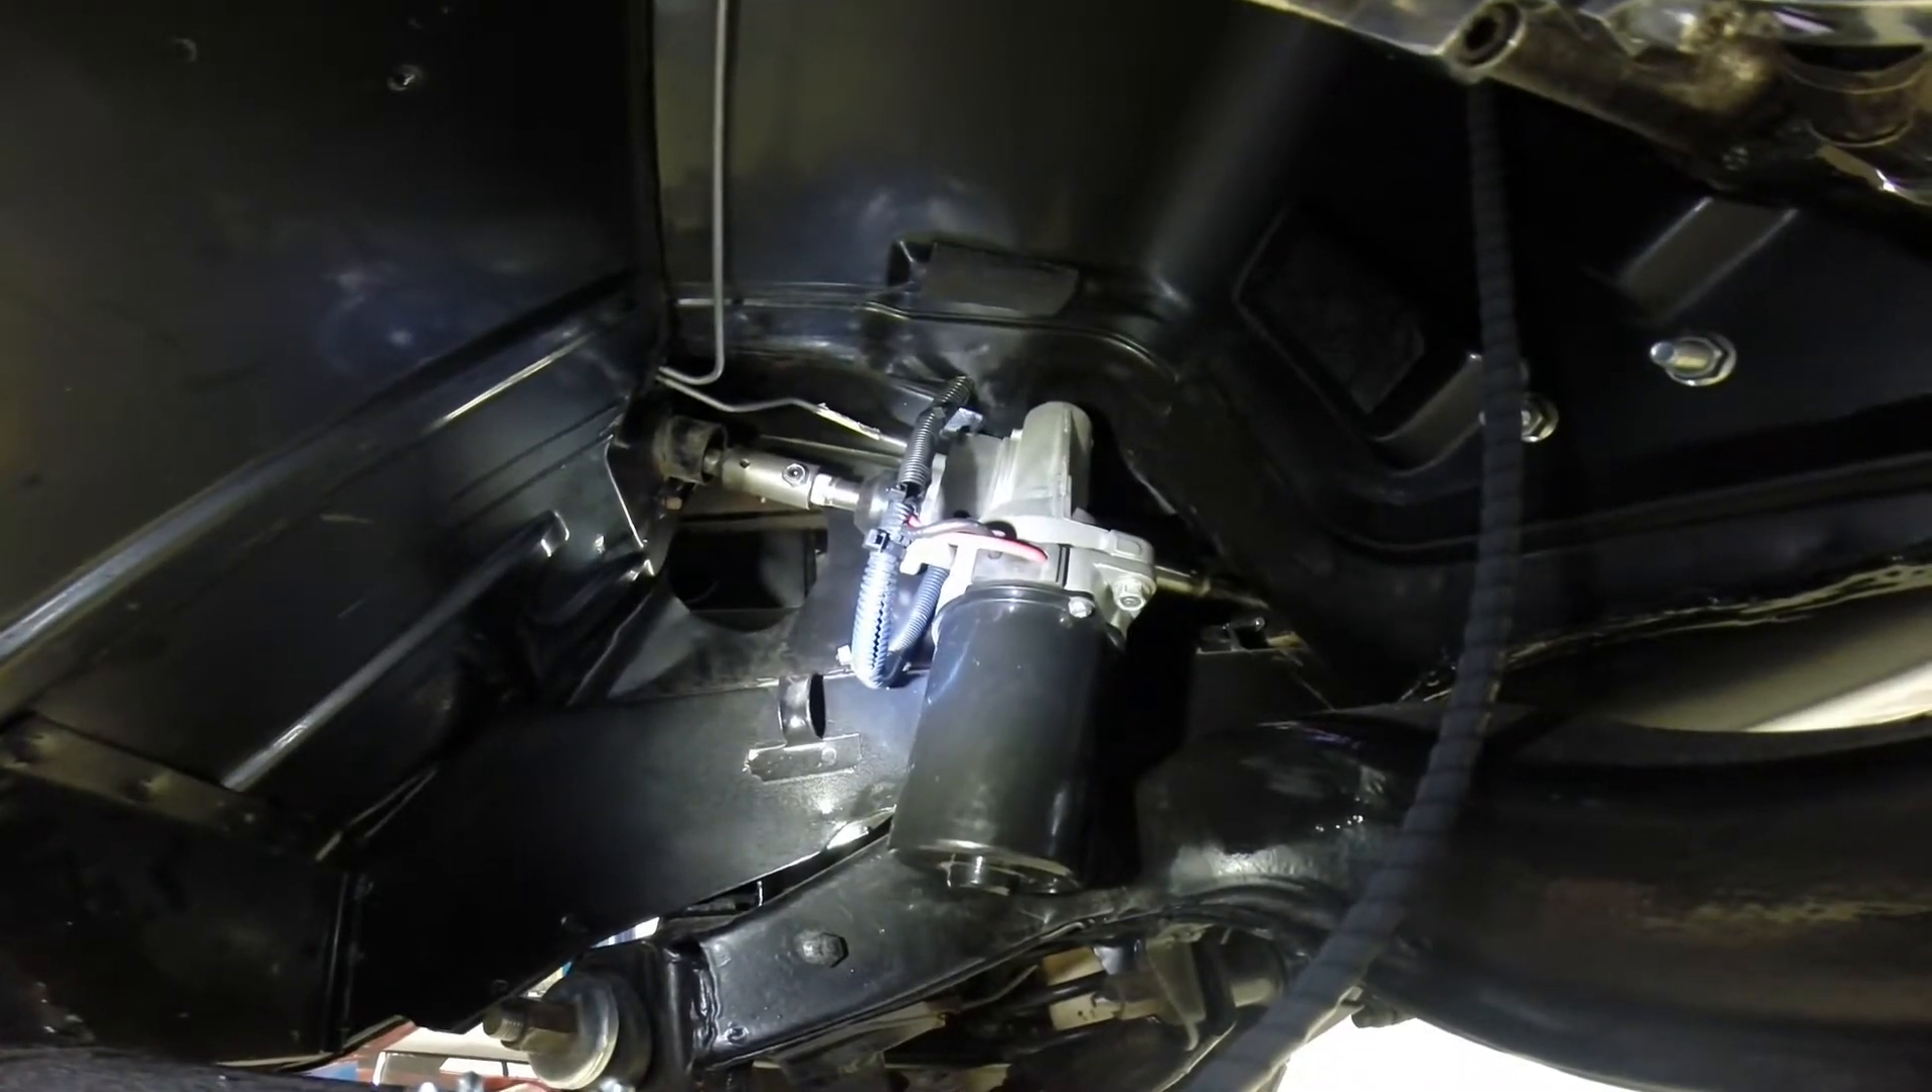So here you see the installation of the e-power unit installed at the steering column with all the wiring.